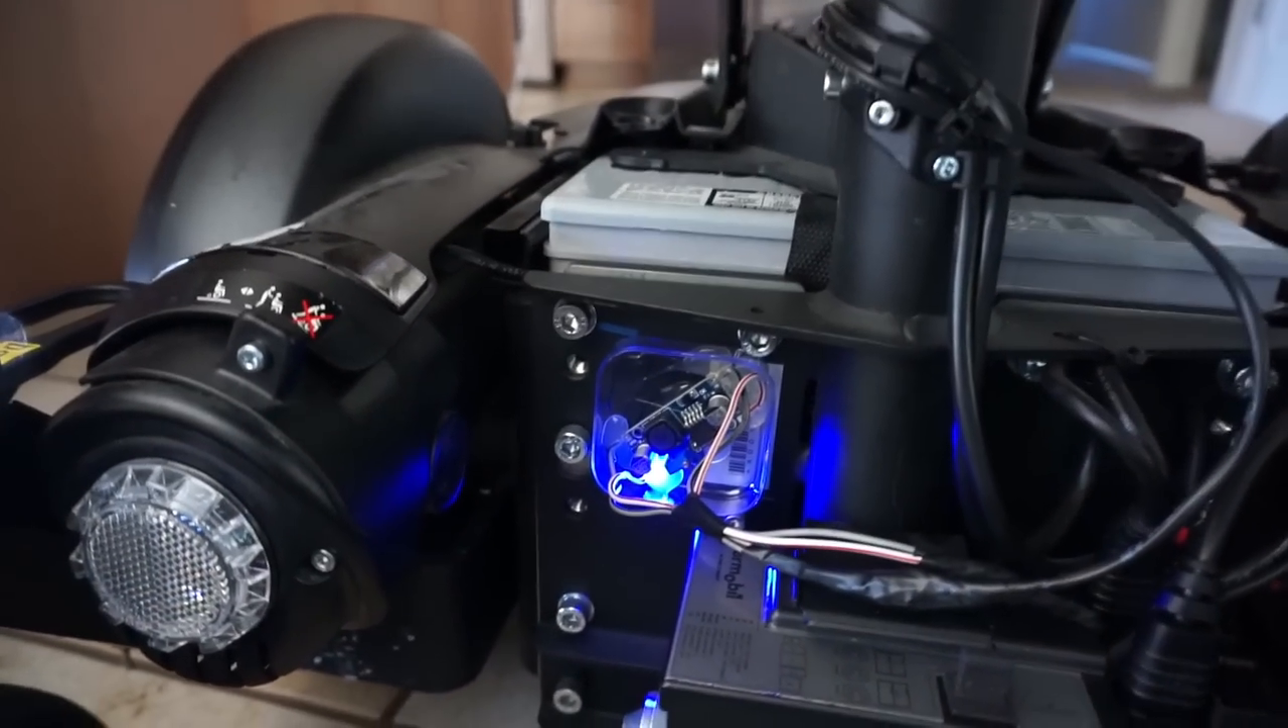And we've got our power converter stuck in here using remnants of an Apple wired headphone case, which I think is good.